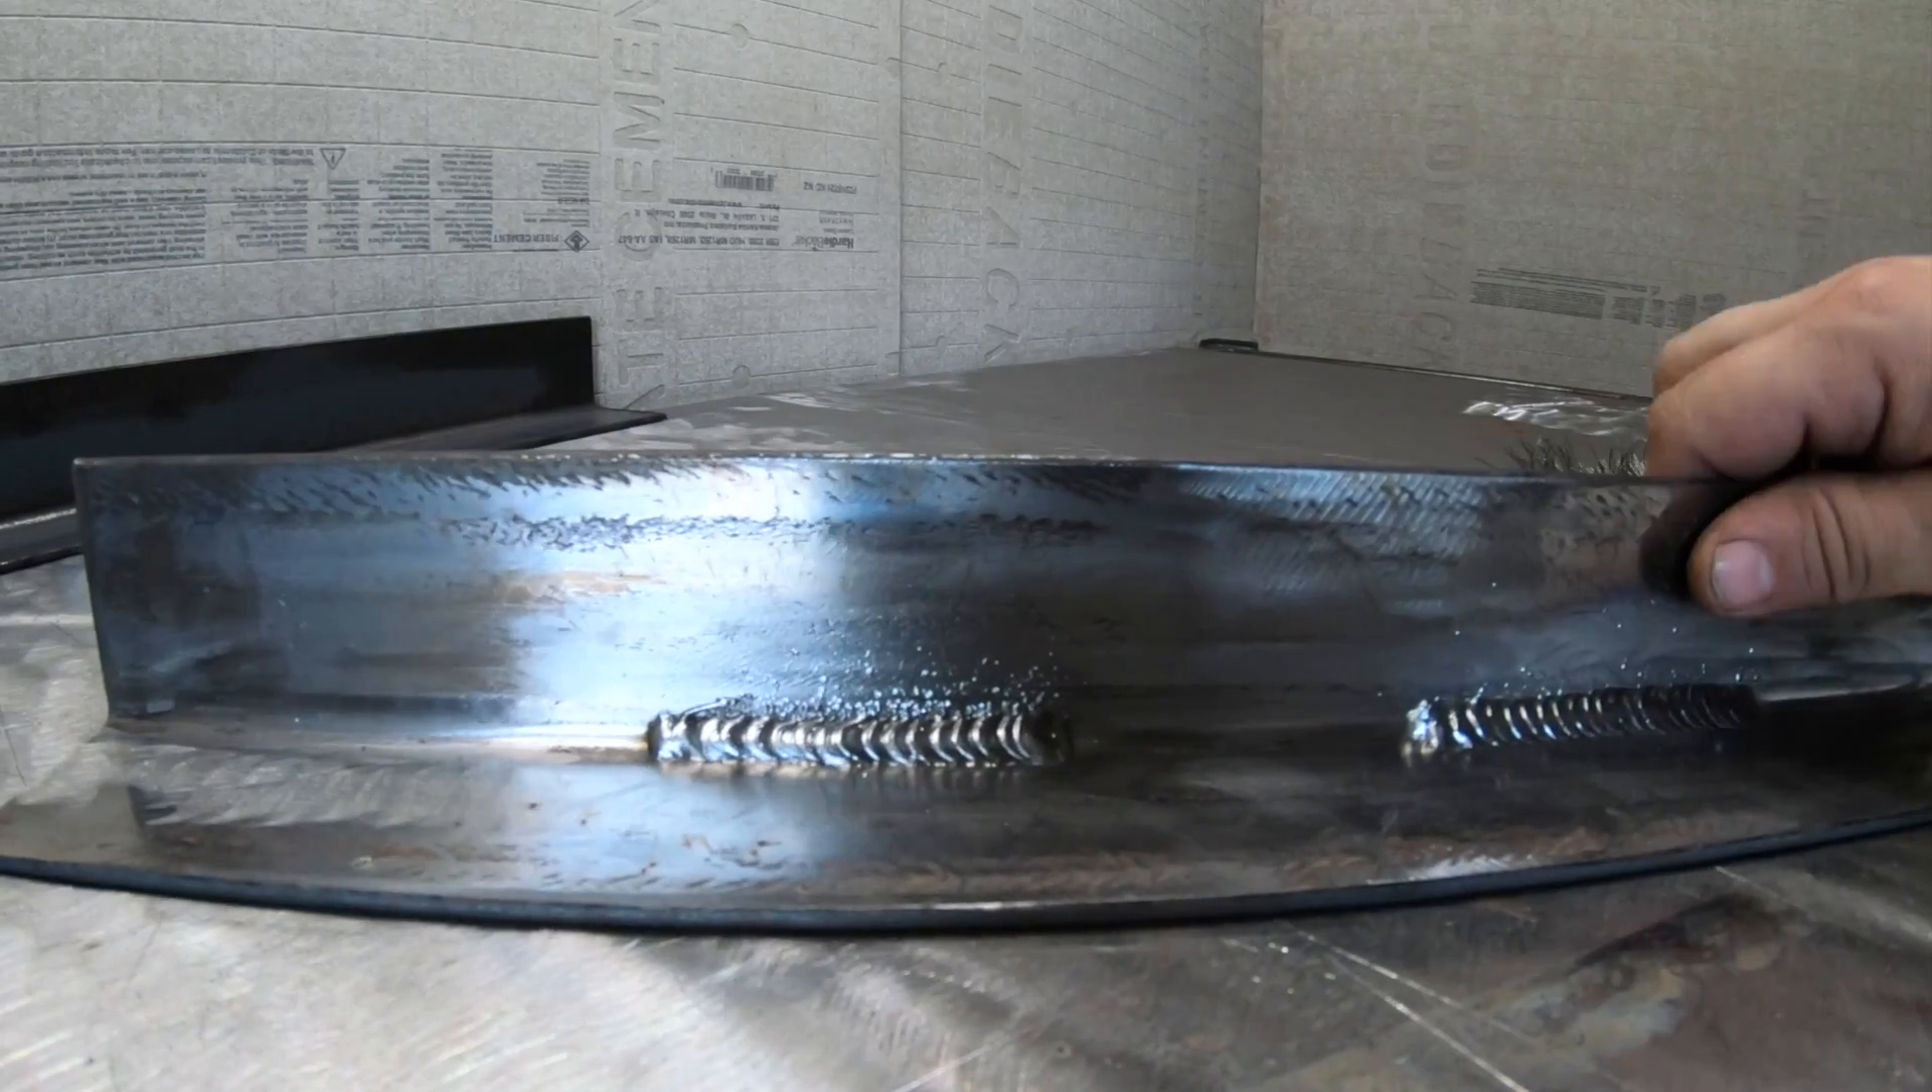As you can see here's our completed welds.